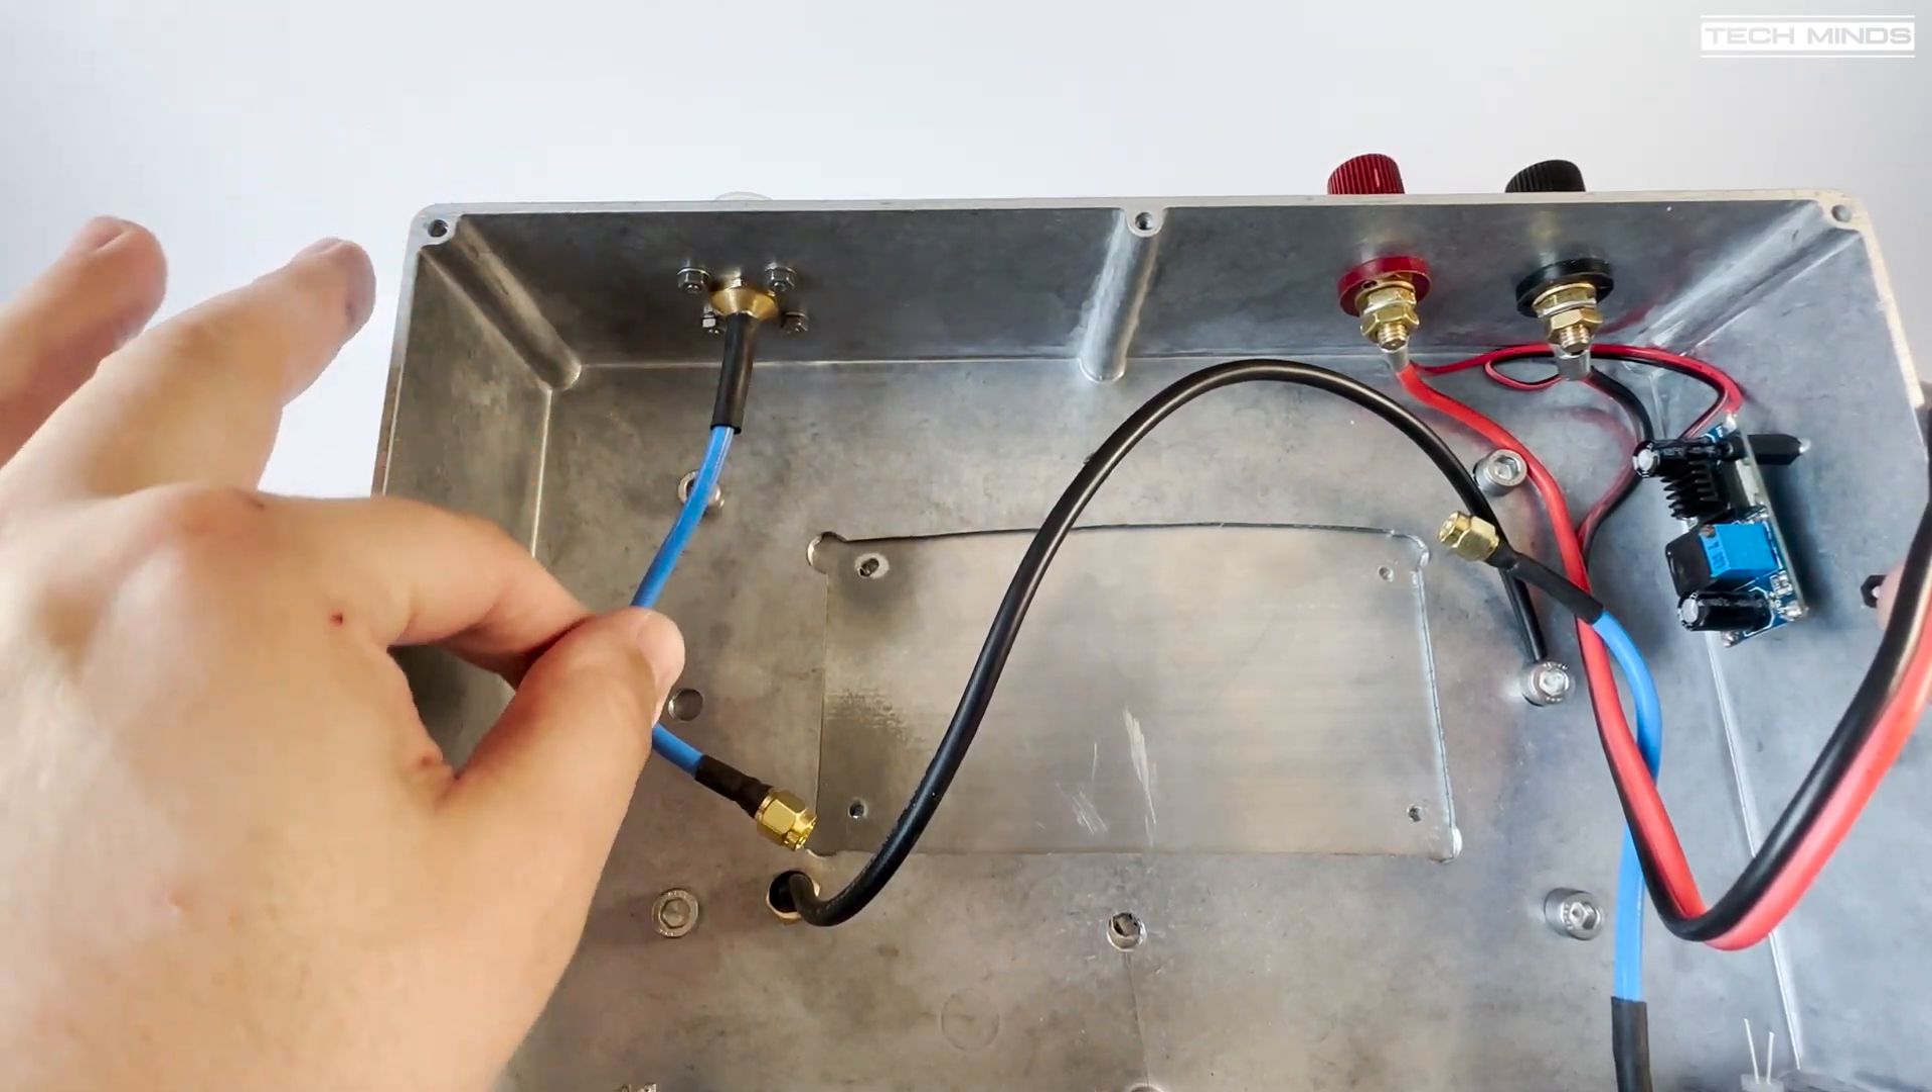The input and output RF connectors have been terminated or made up with these short runs of SM14150R rigid cable.